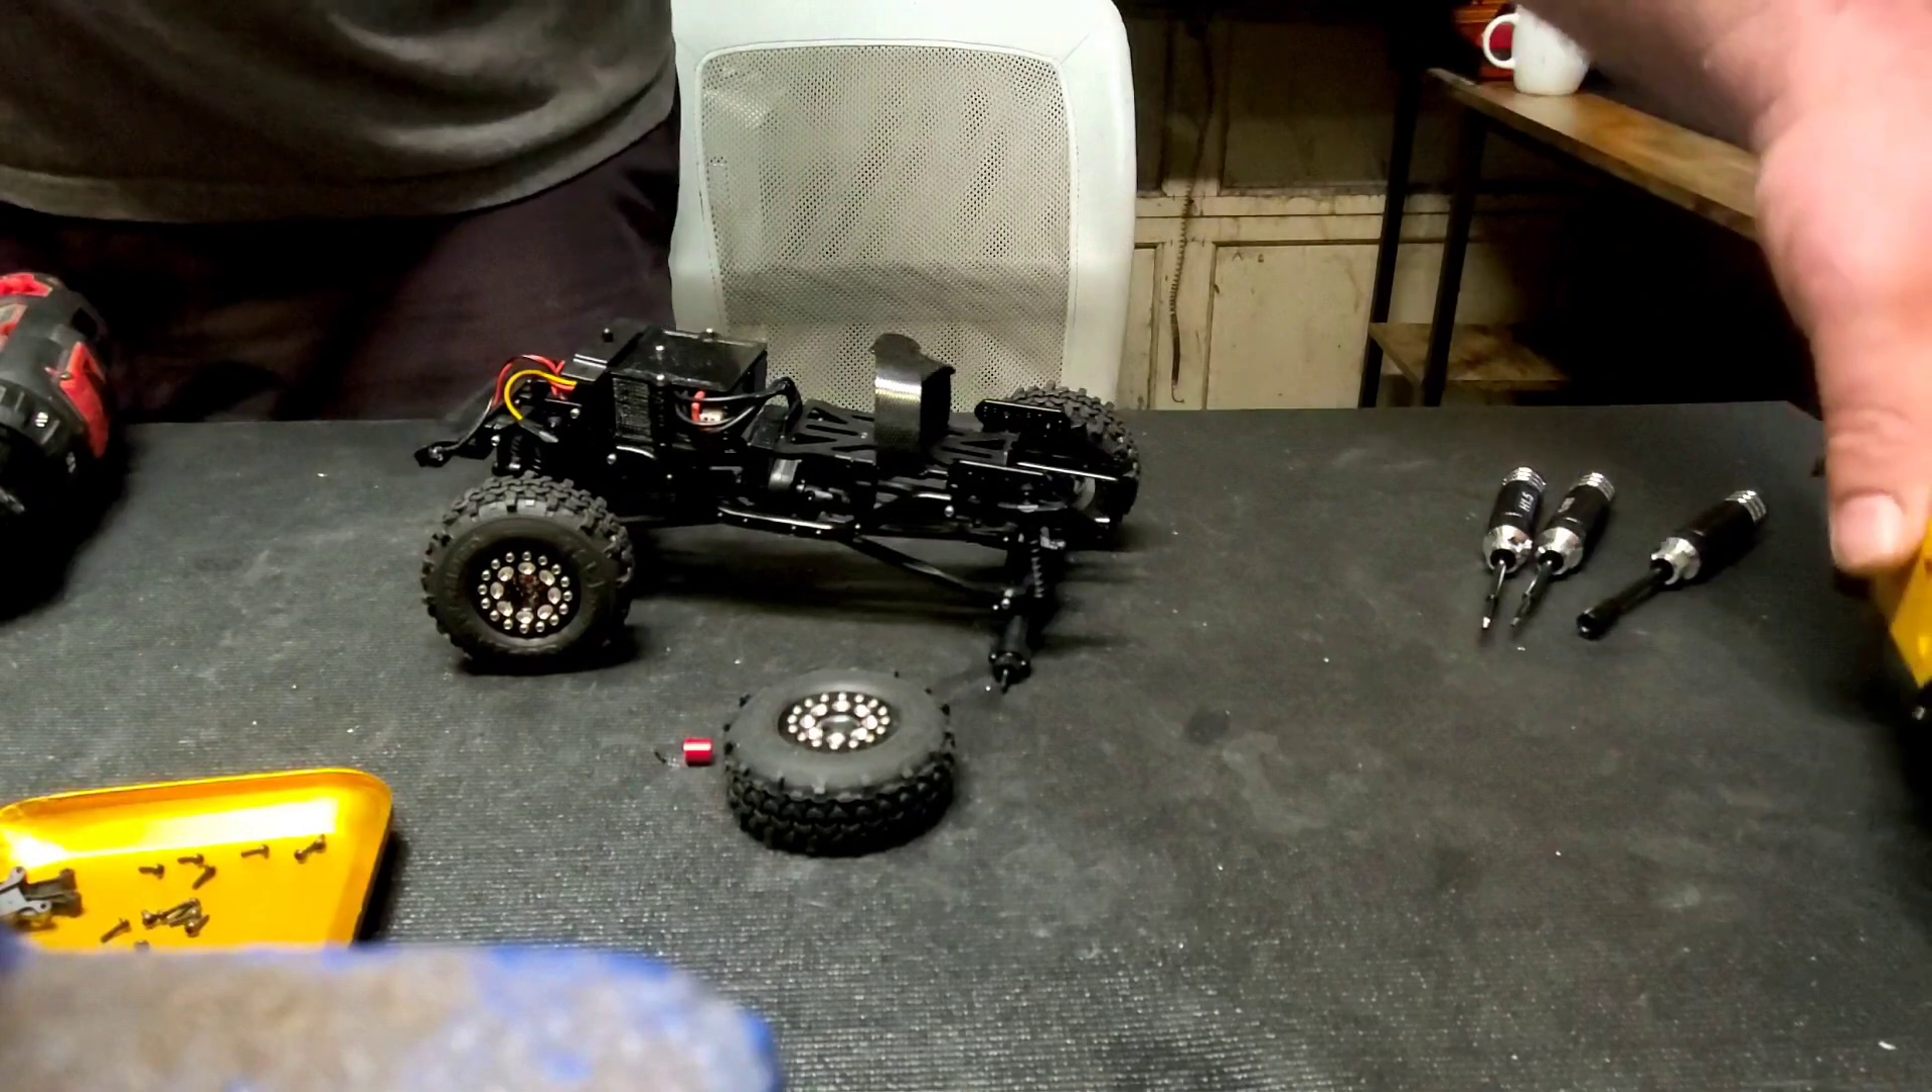Okay, and now we have all four wheels assembled. I did not install the last wheel yet, nor have I put the body back on, because this is also going to be two parts of two different videos.